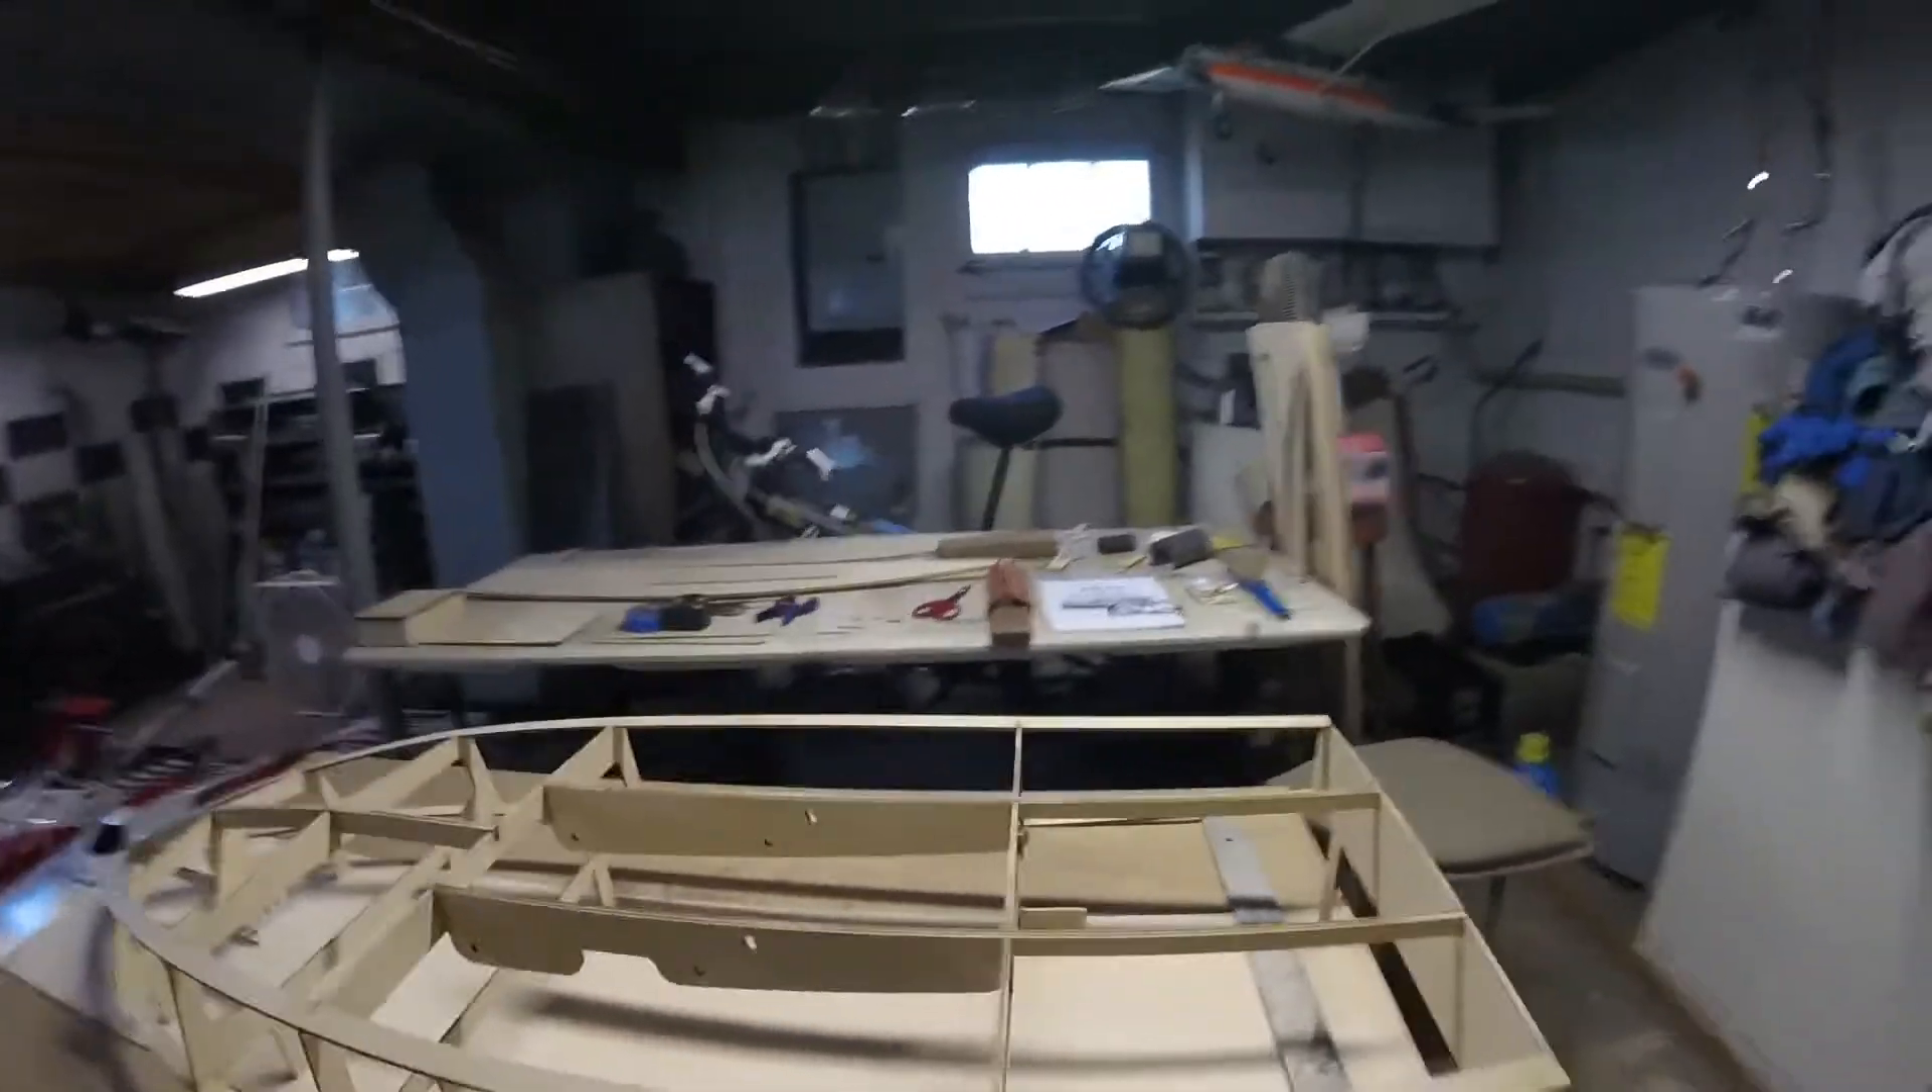Basically the skeleton of the boat is pretty much there.